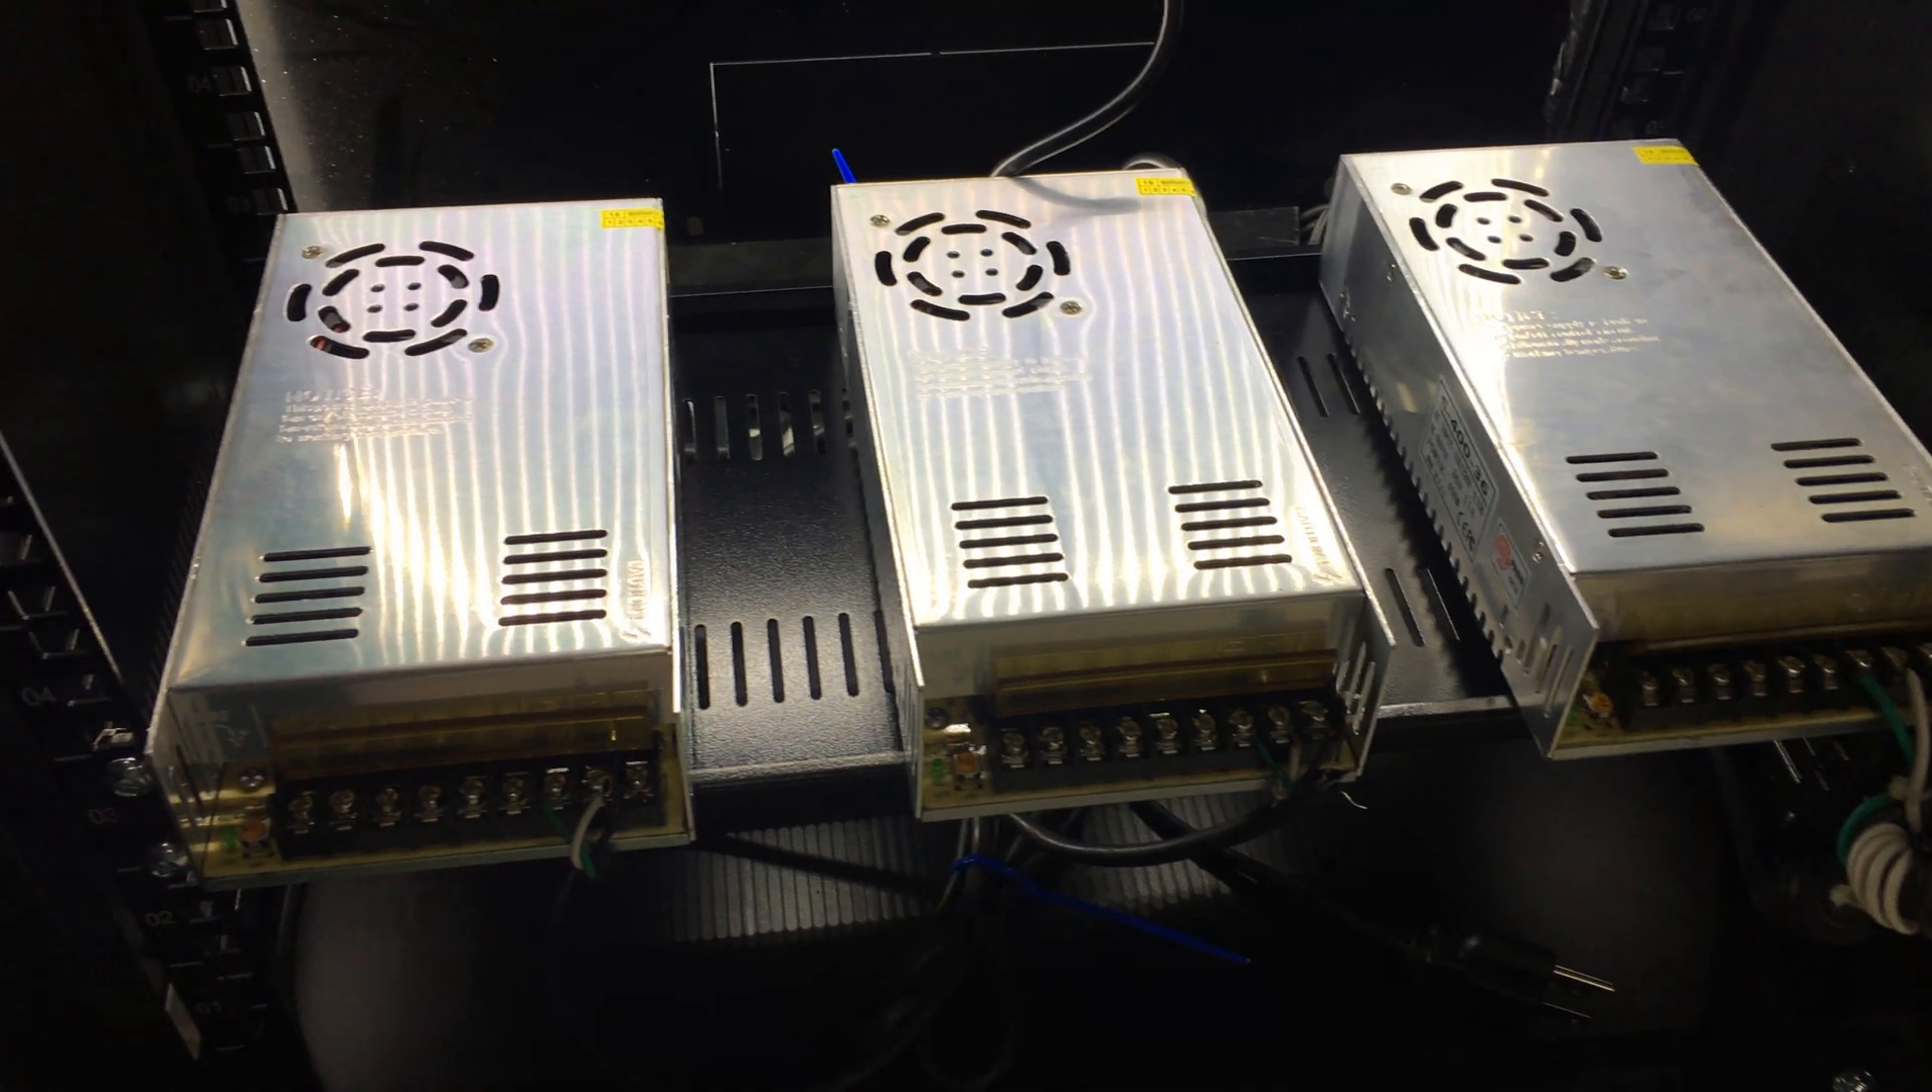I got all the power supplies in. For the motors.